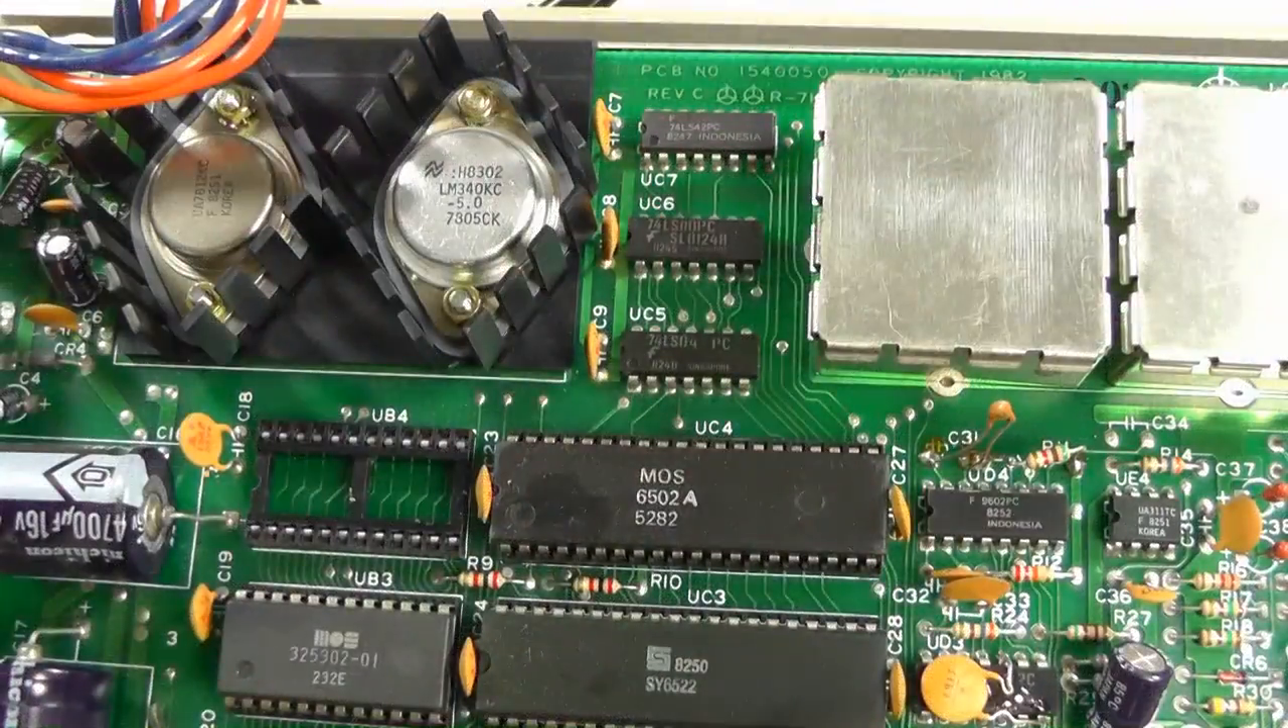So we have the chip out.